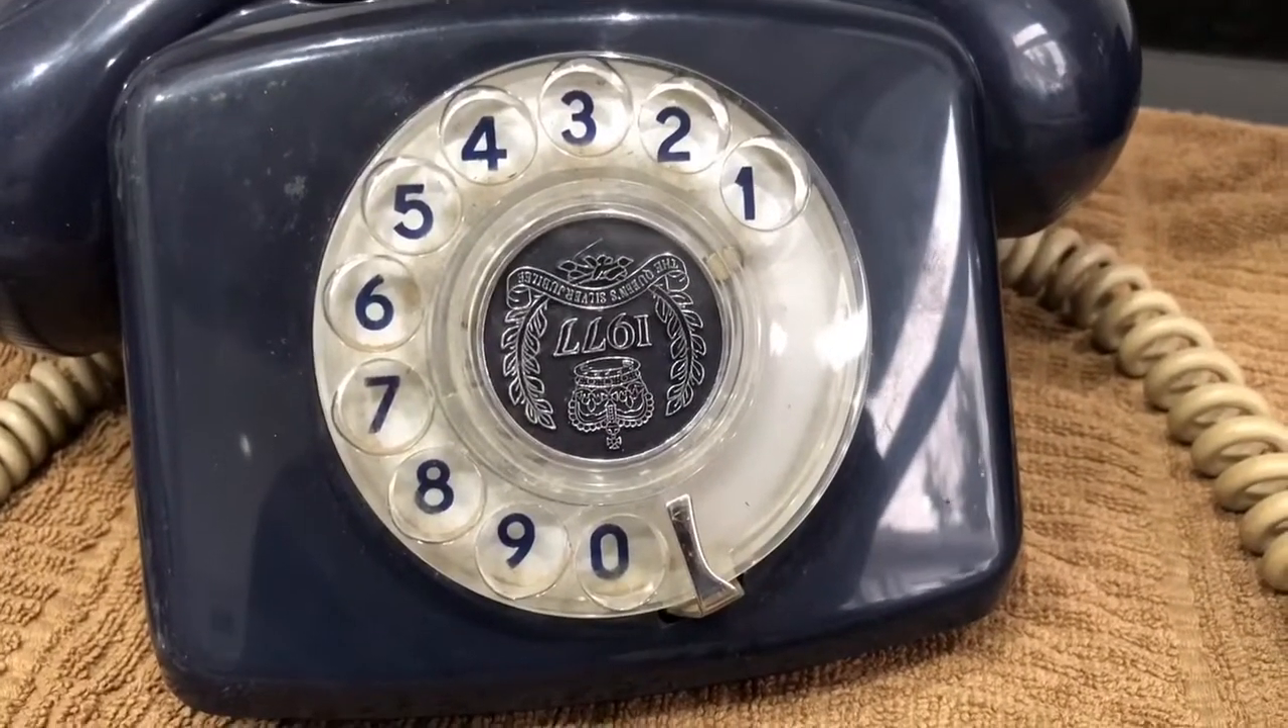You can see the silver jubilee emblem is upside down.